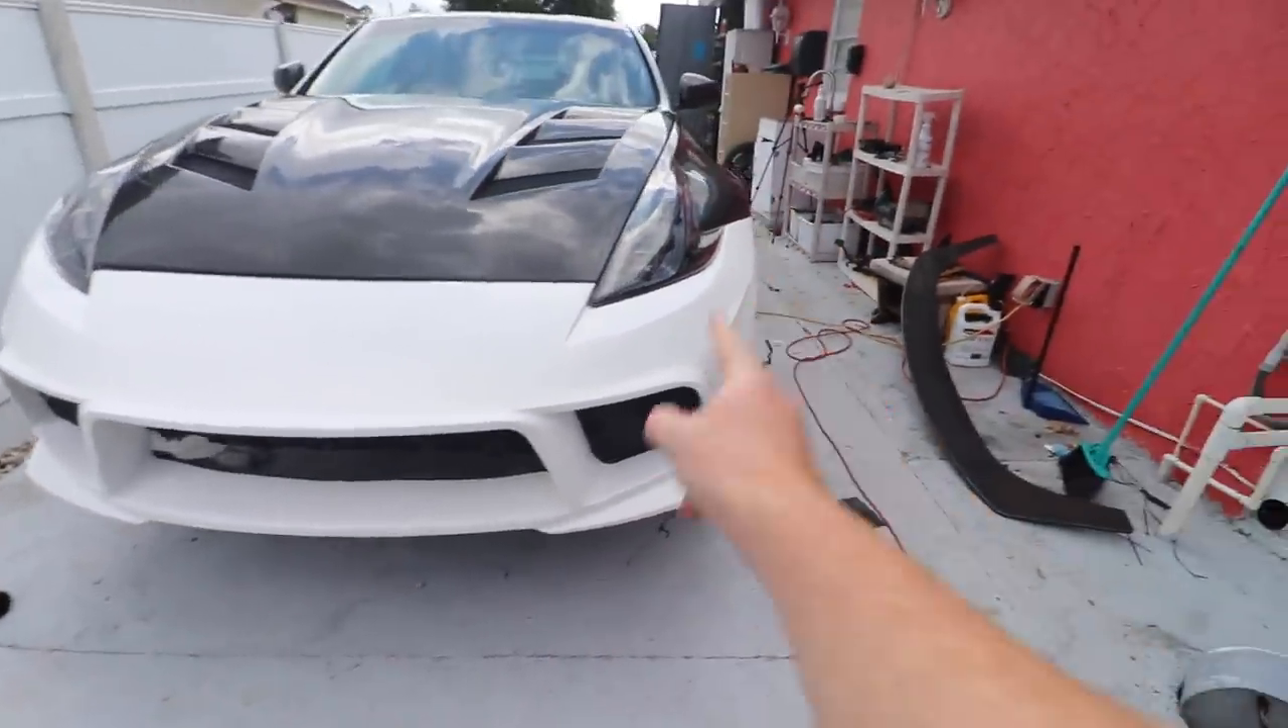We still gotta do the front lip the lights that i haven't found.